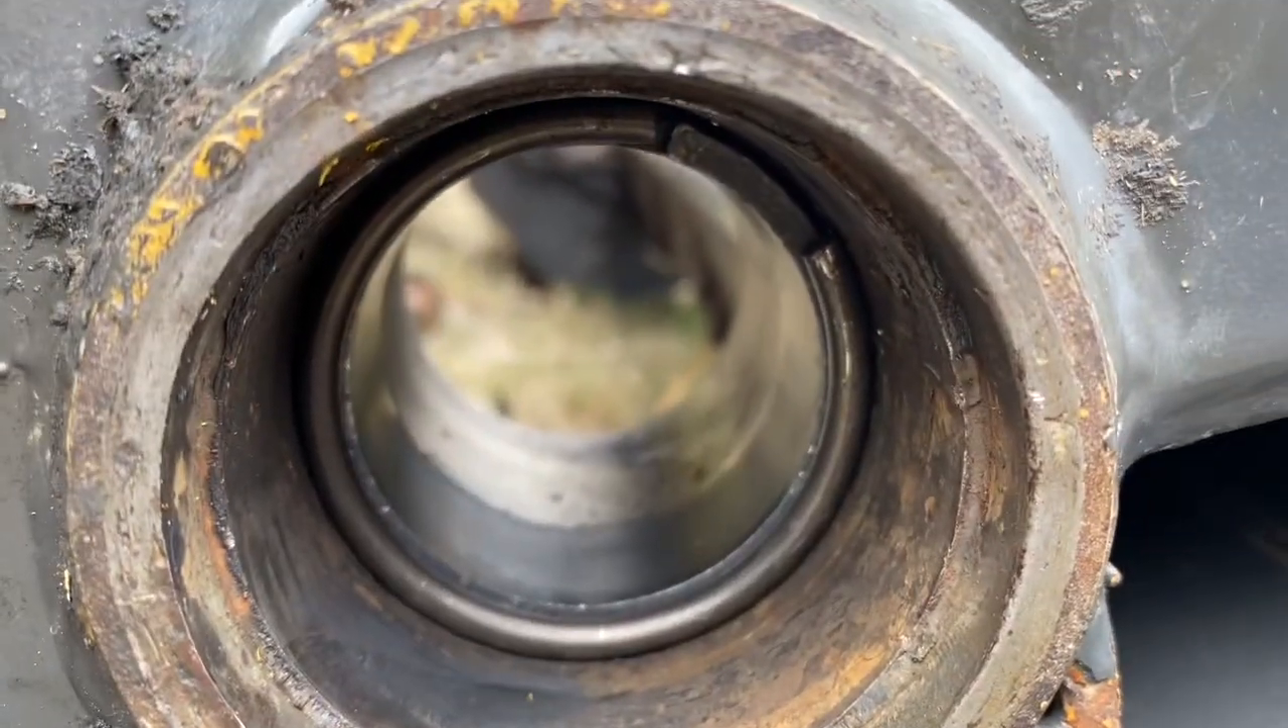You can see the bushing is in and so is that little circlip or whatever that spacer you want to call it.